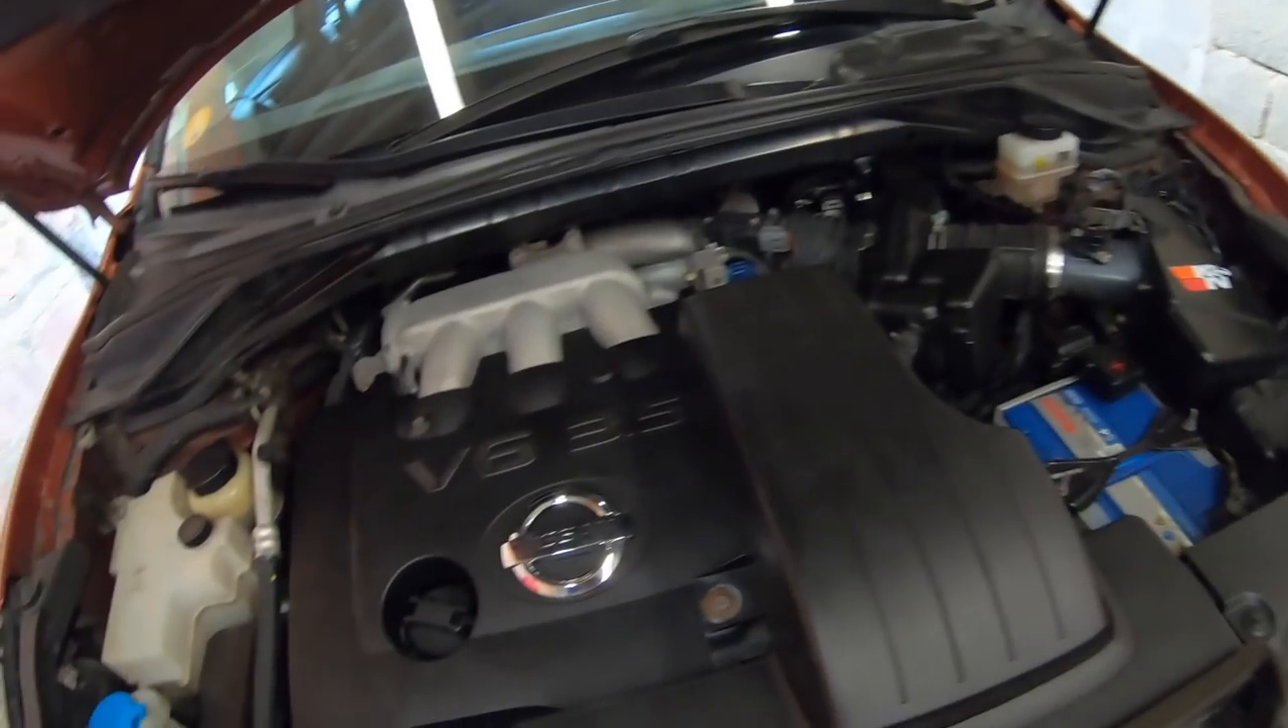Le remontage est ok, je vous montre ce que ça donne Donc vous voyez là on a remis les caches.